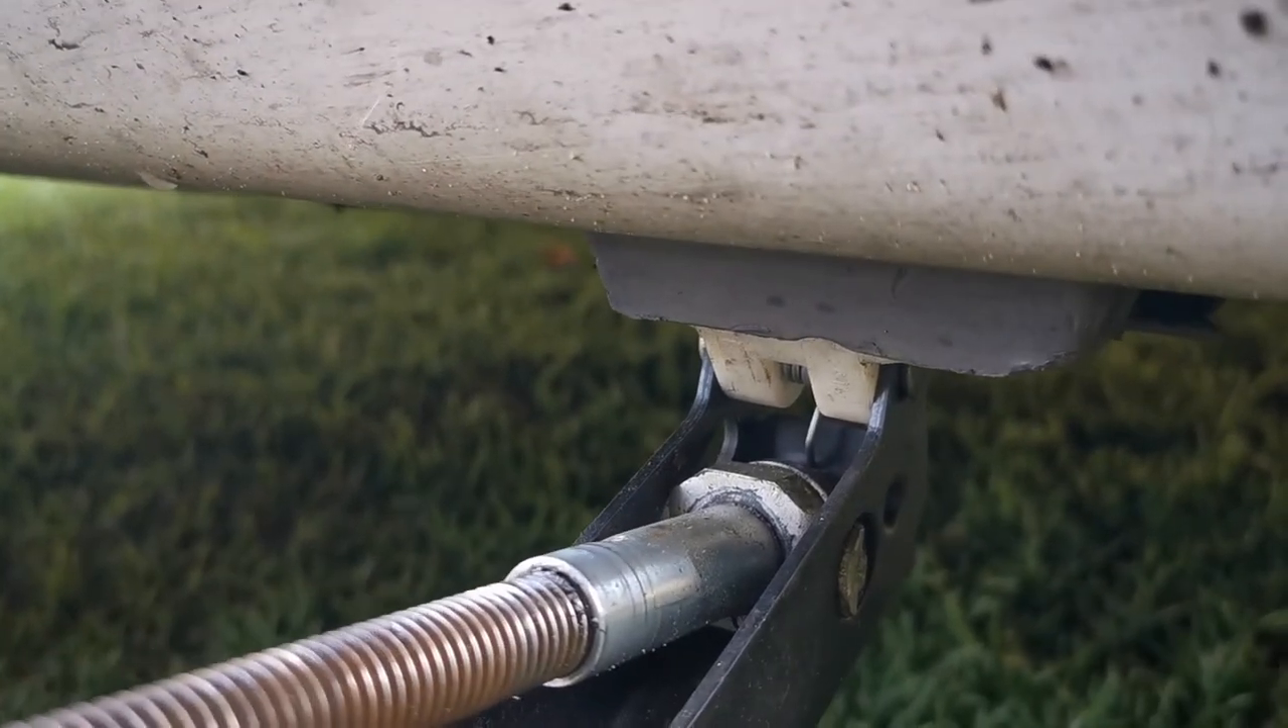So you see the jack fits nicely in there and then you know it won't slip out in any way or form so it's more secure.